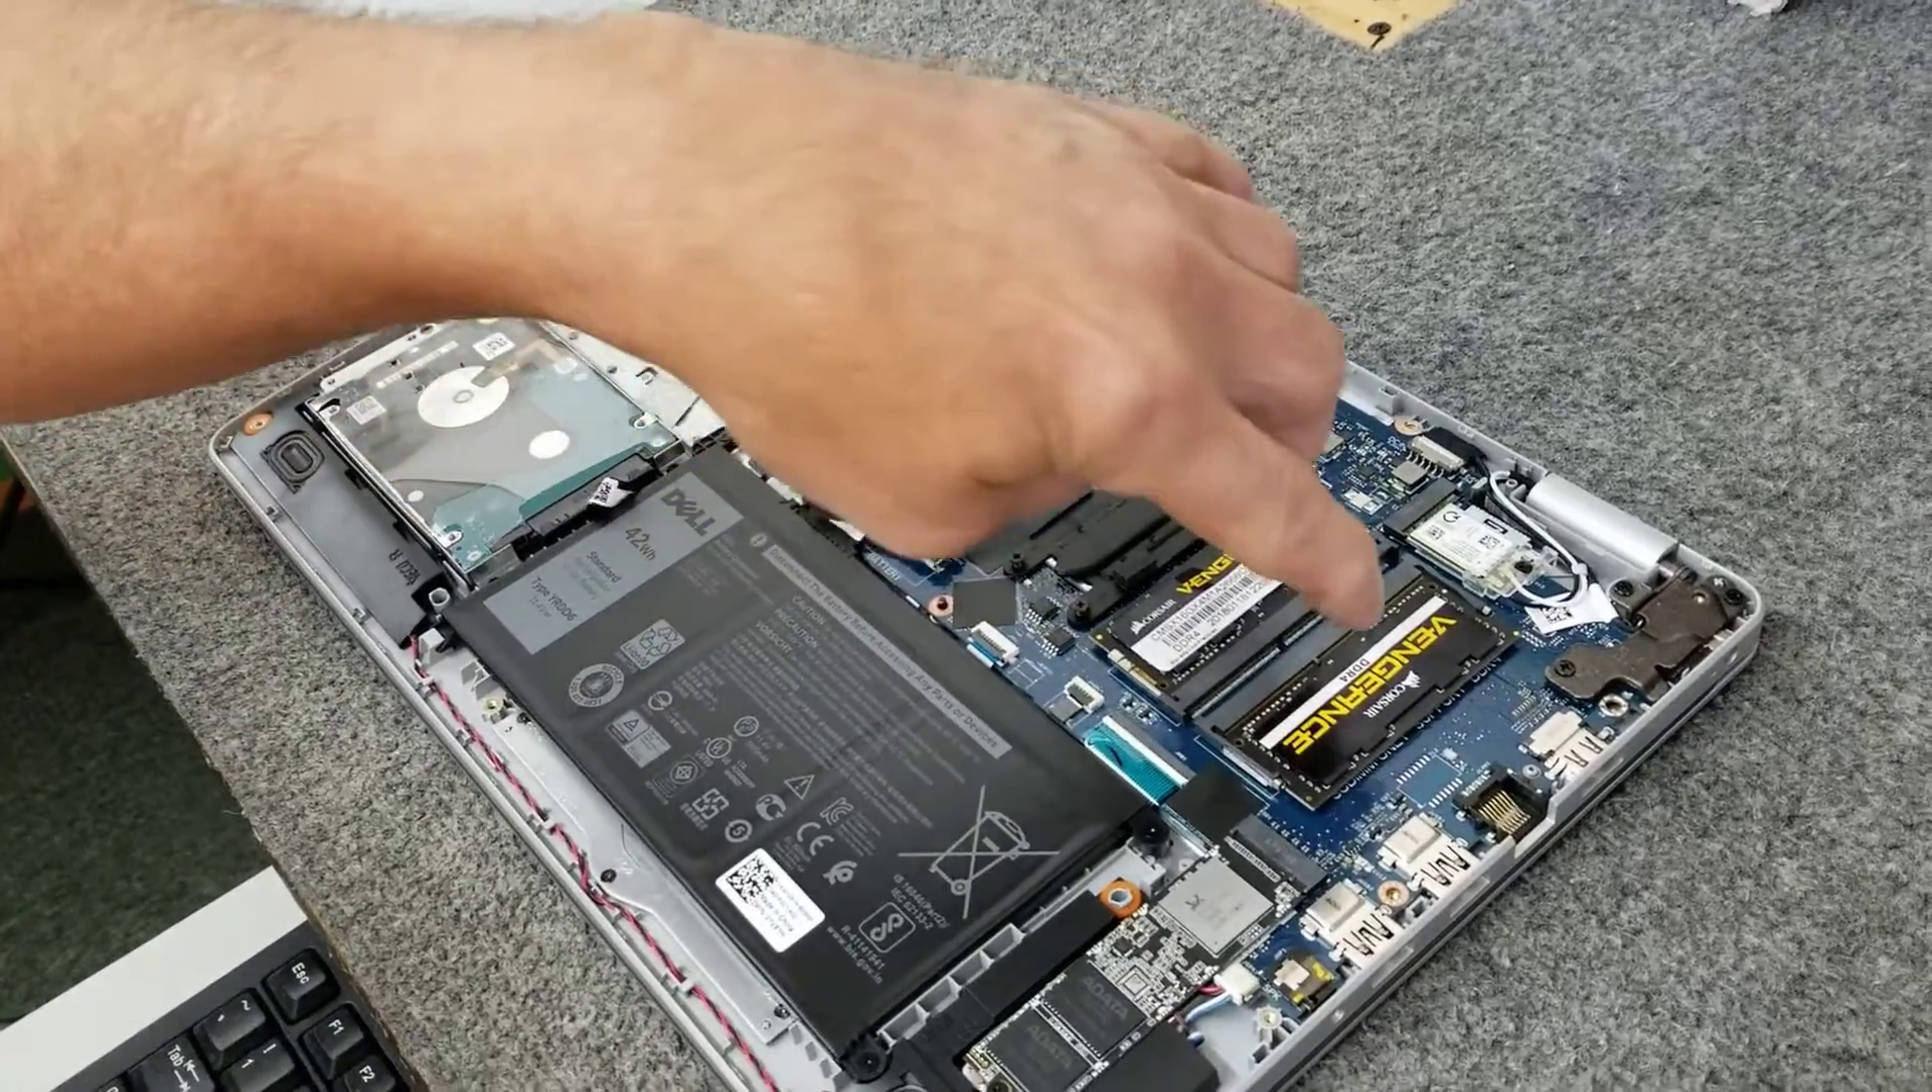So now we got the memory upgraded. Got the new hard drive in it.